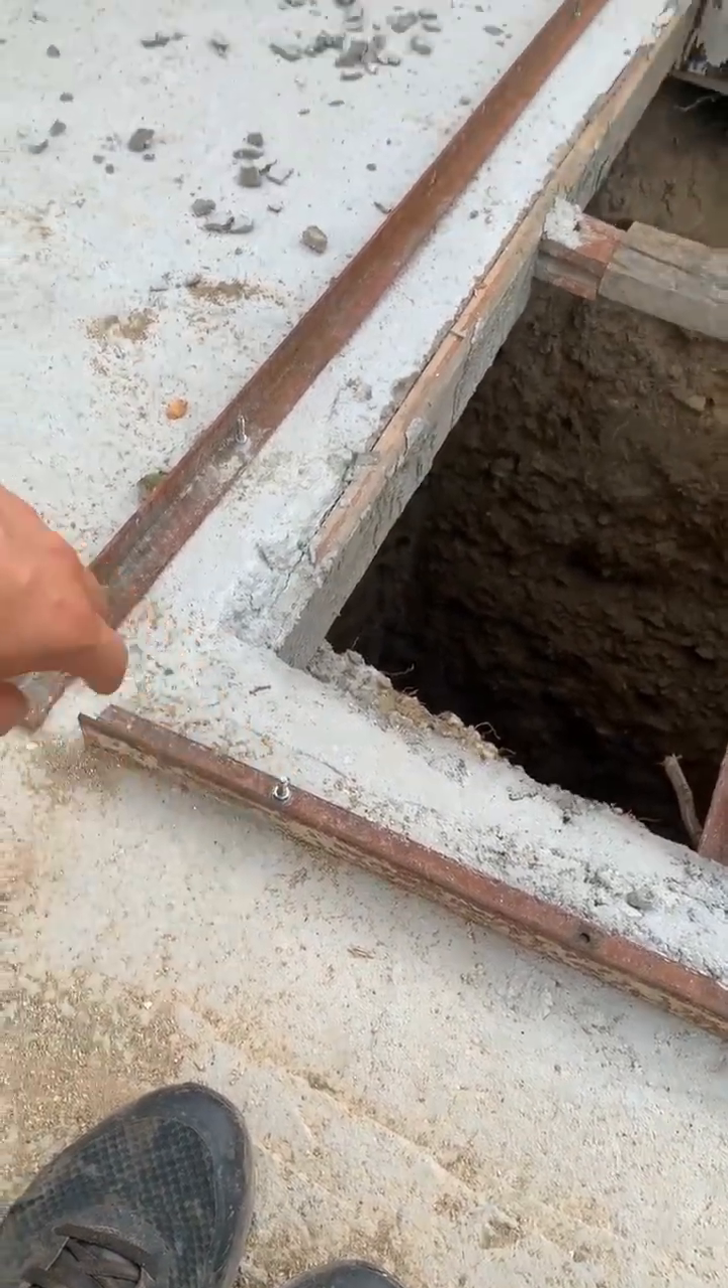I've created this frame around the side which i have bolted as you can see into um the concrete.